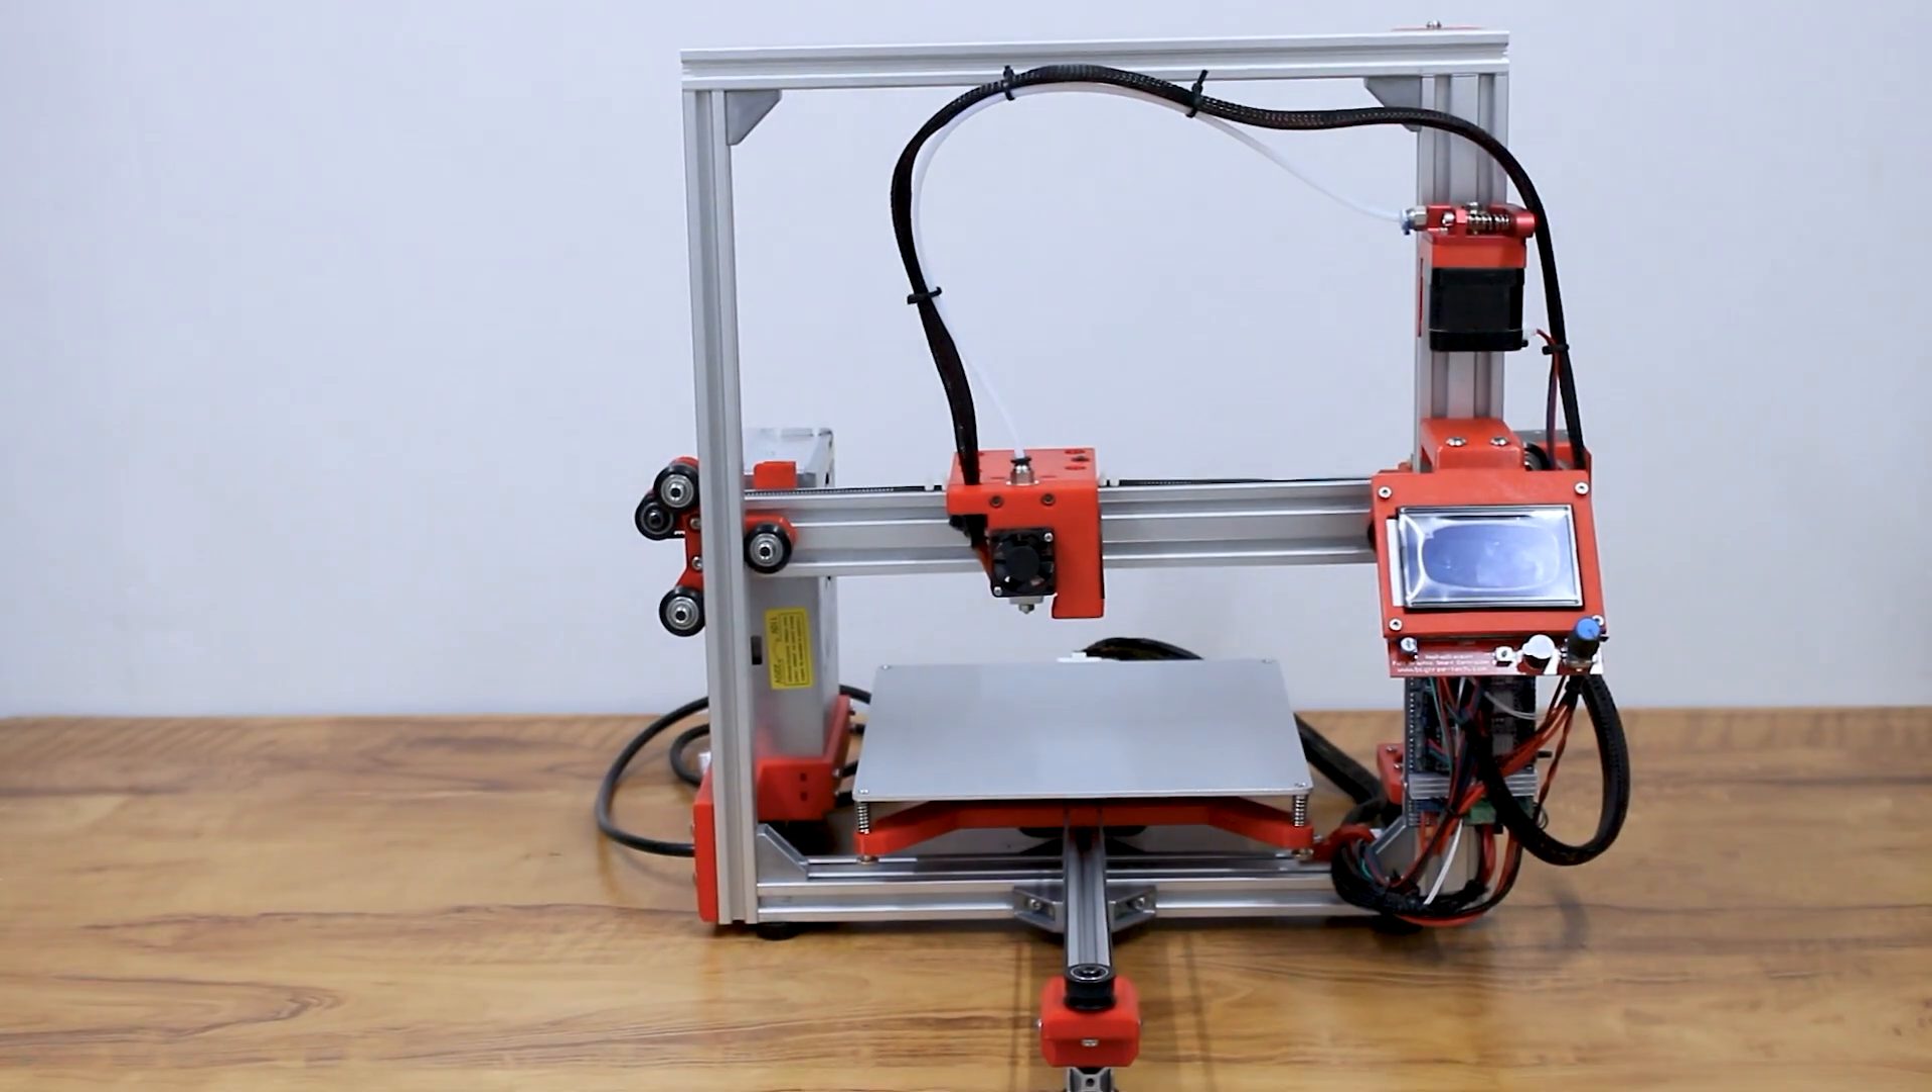And we are done with assembling our 3d printer.